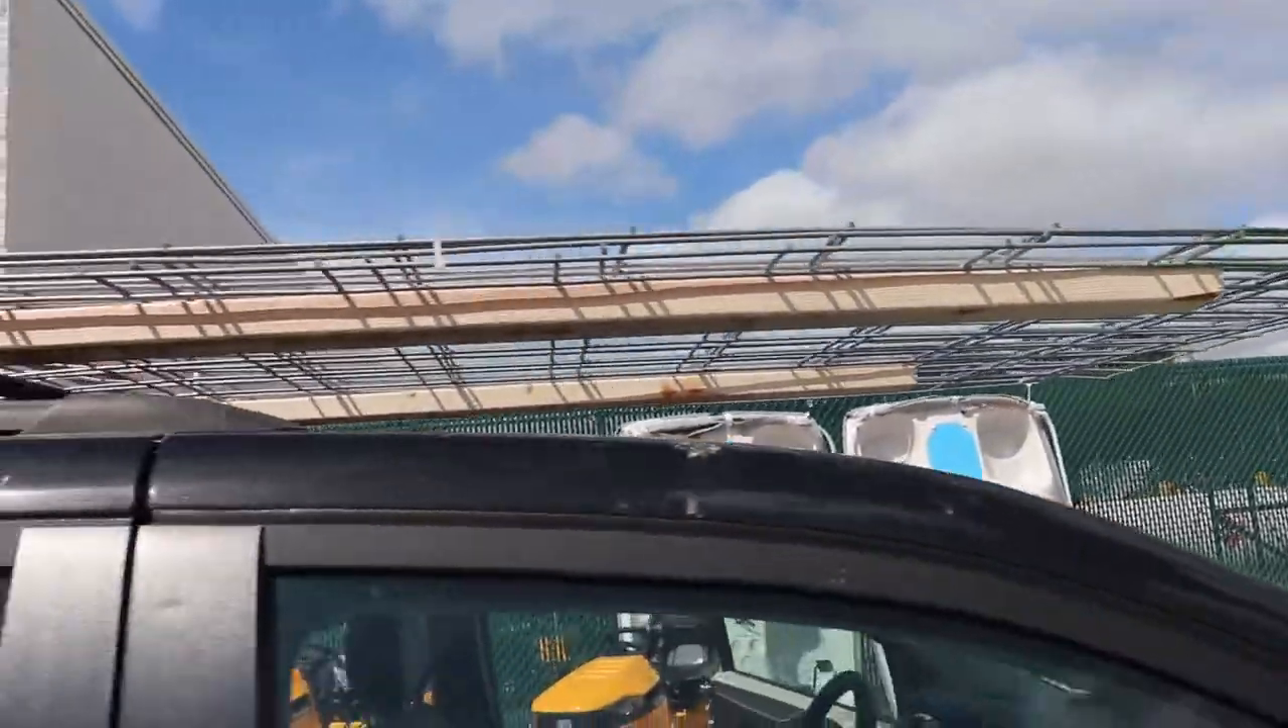So there's a little bit of an overhang because the cattle panels are 16 feet.